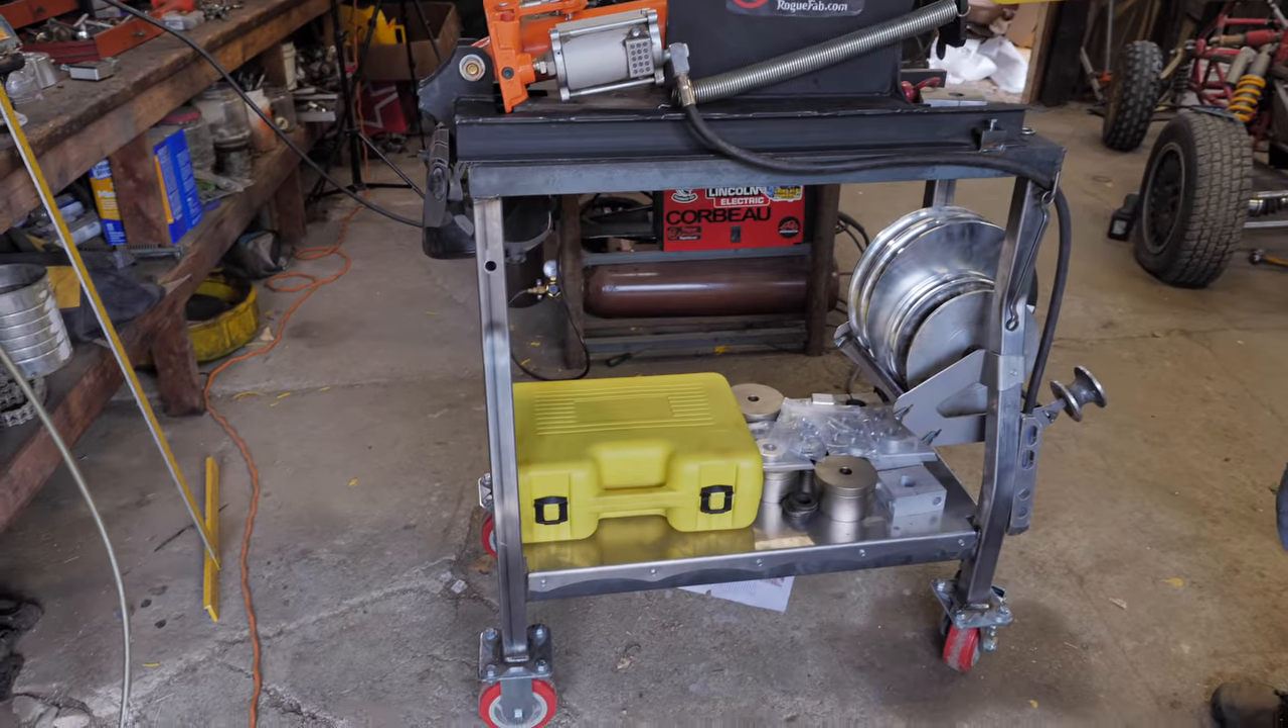We got the uh Rogue Fab bender cart all welded up and put together.